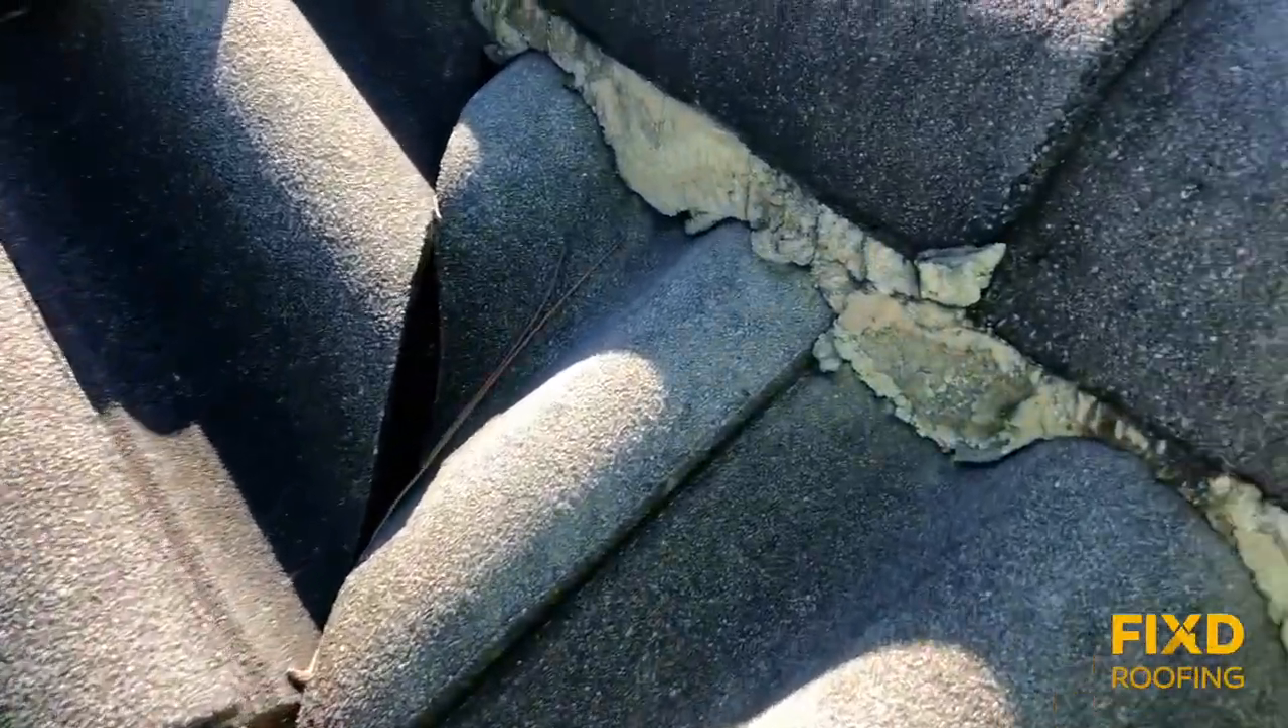These tiles kind of bump into each other and then there's gaps.